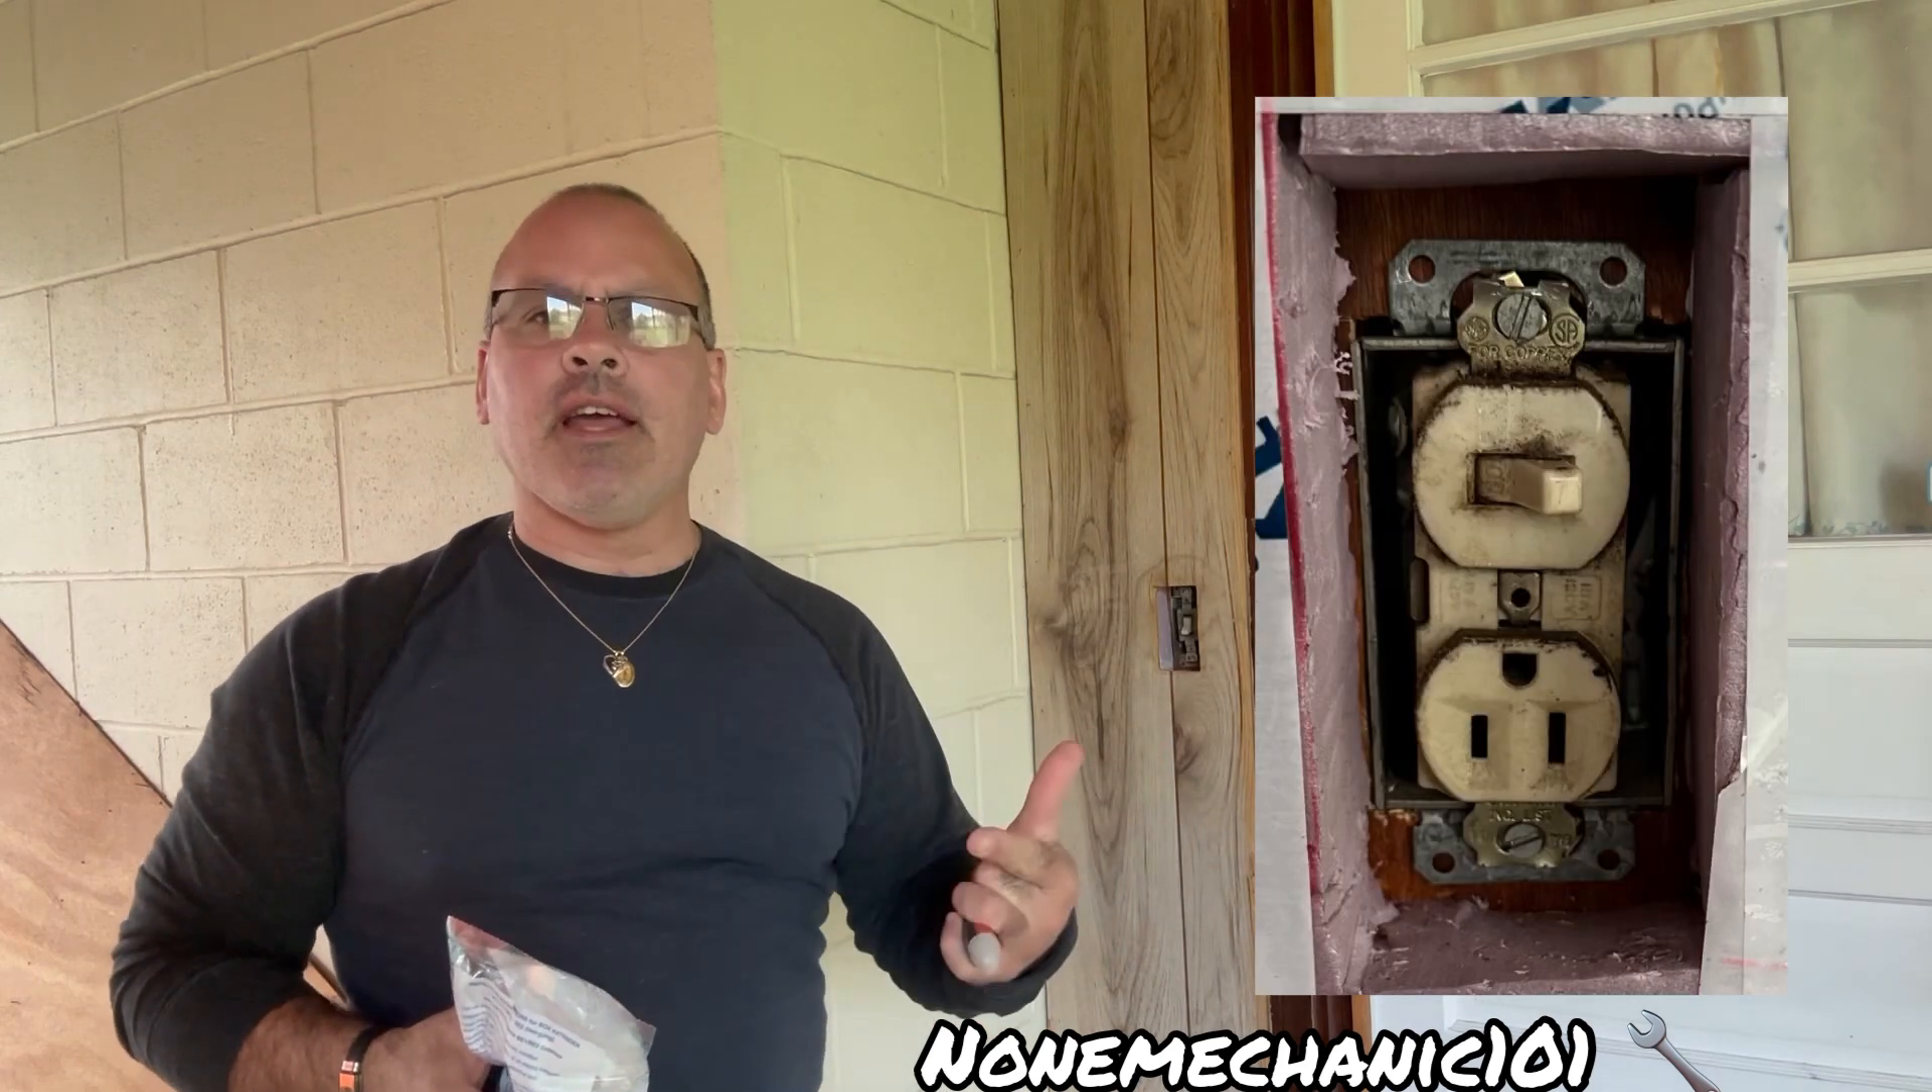The electric outlets and the switches are too deep inside.